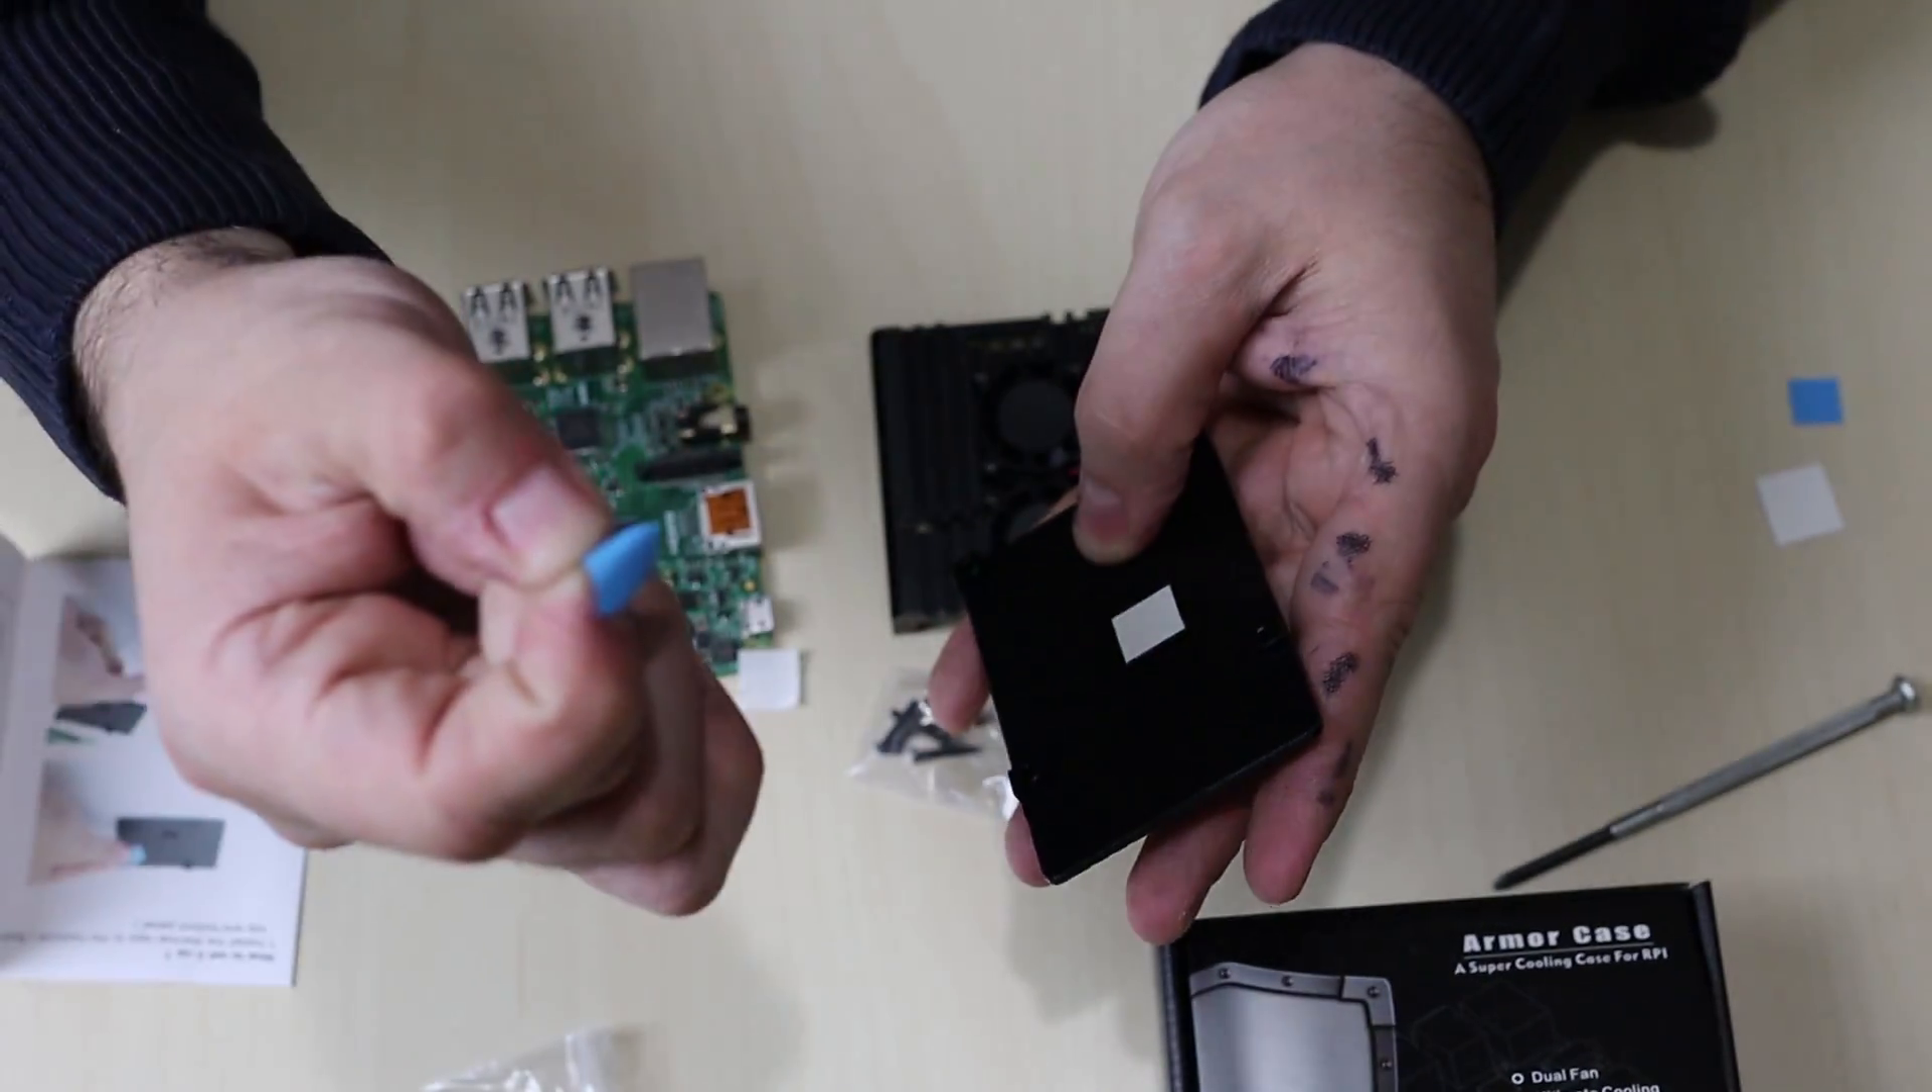All right so the blue side is removed.